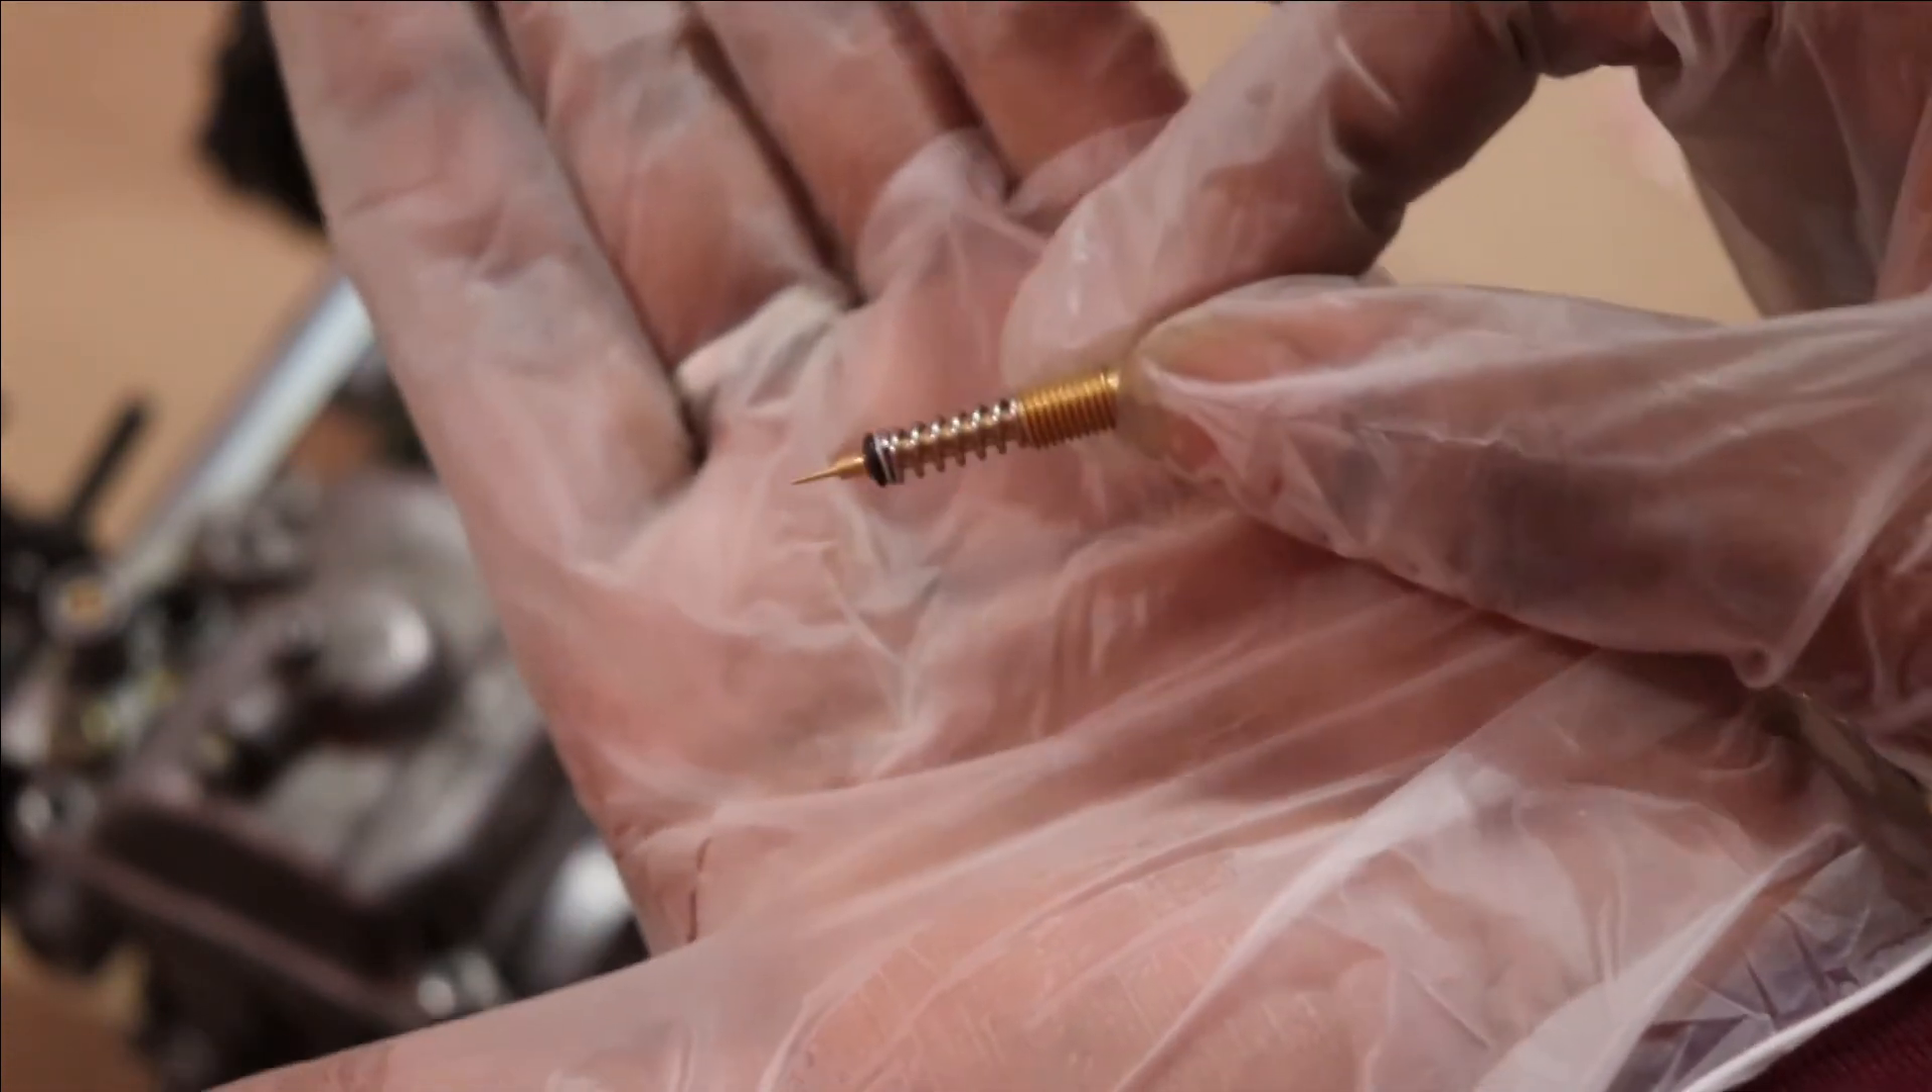See I've got the spring on there, the washer, and the o -ring.